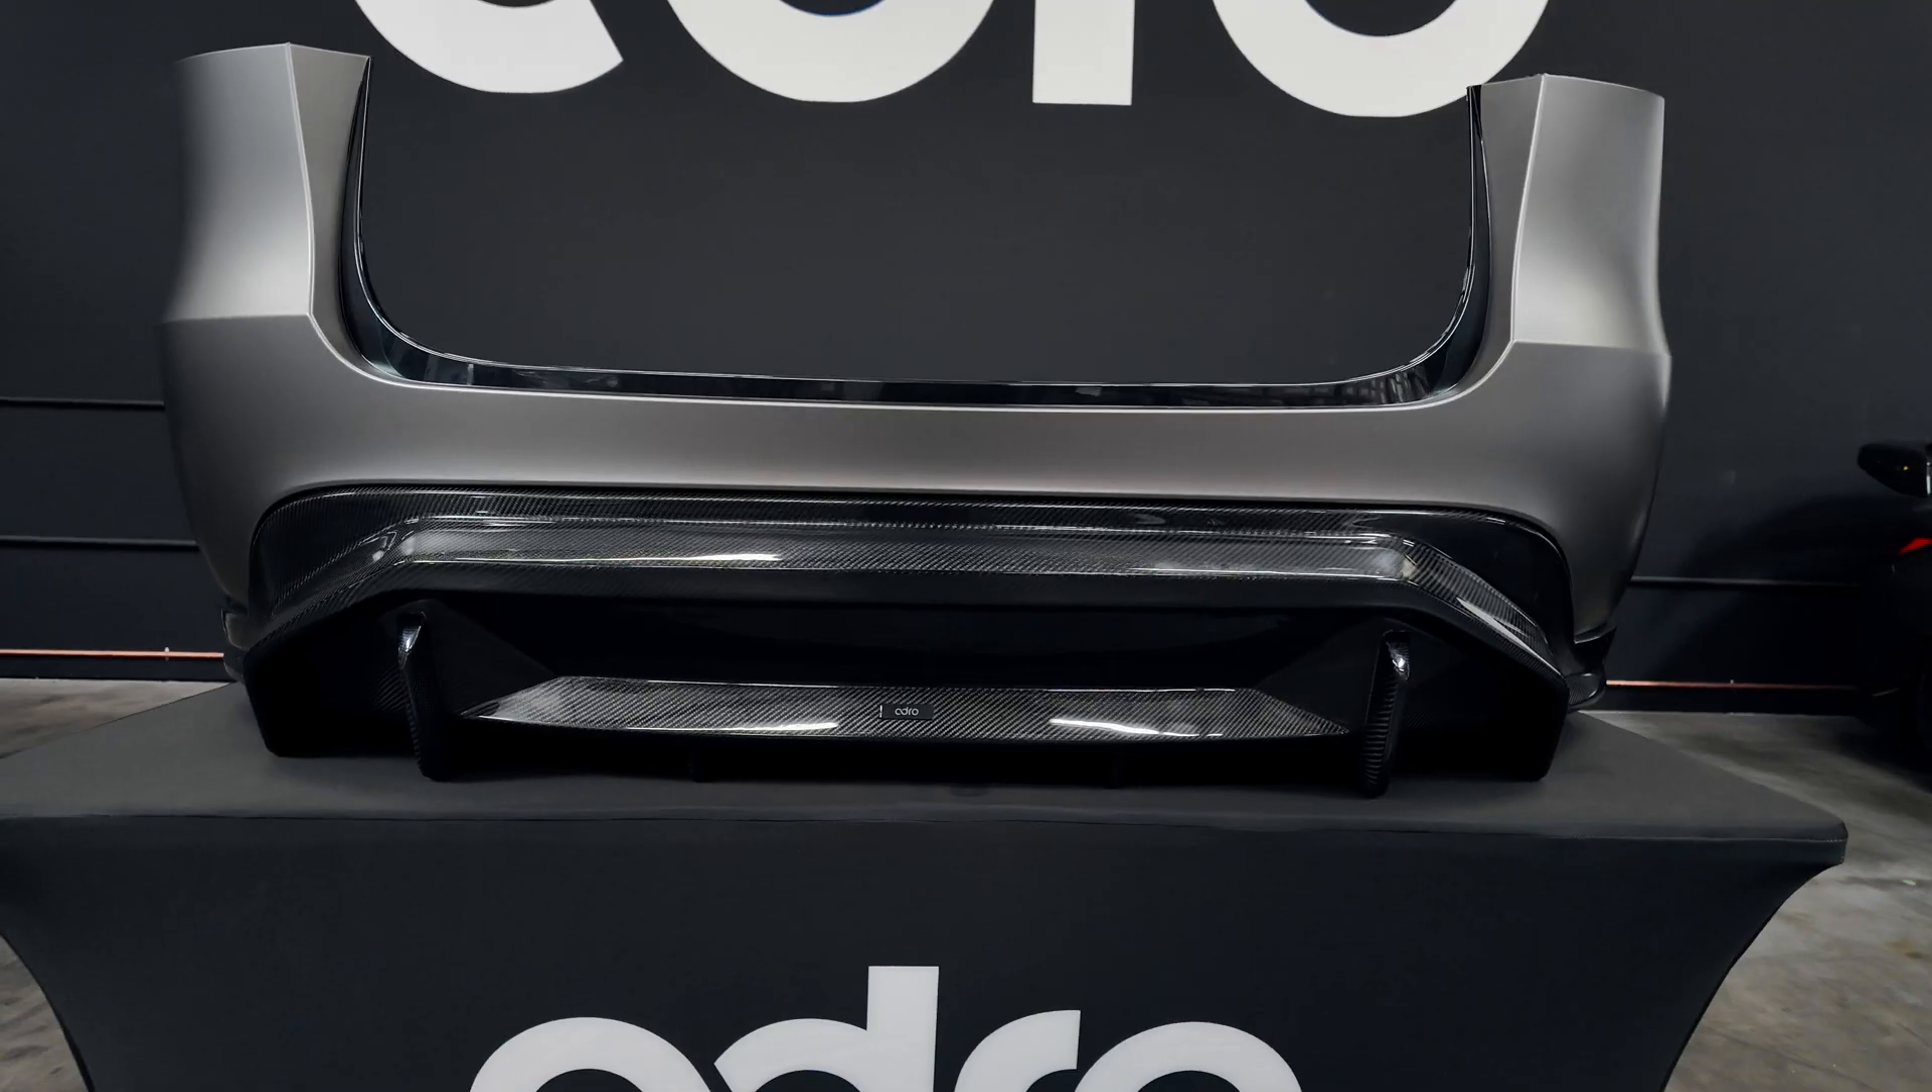So as you can see, we got that diffuser swapped out. The OEM one is gone and we have everything clipped in for the Agro V2 diffuser.